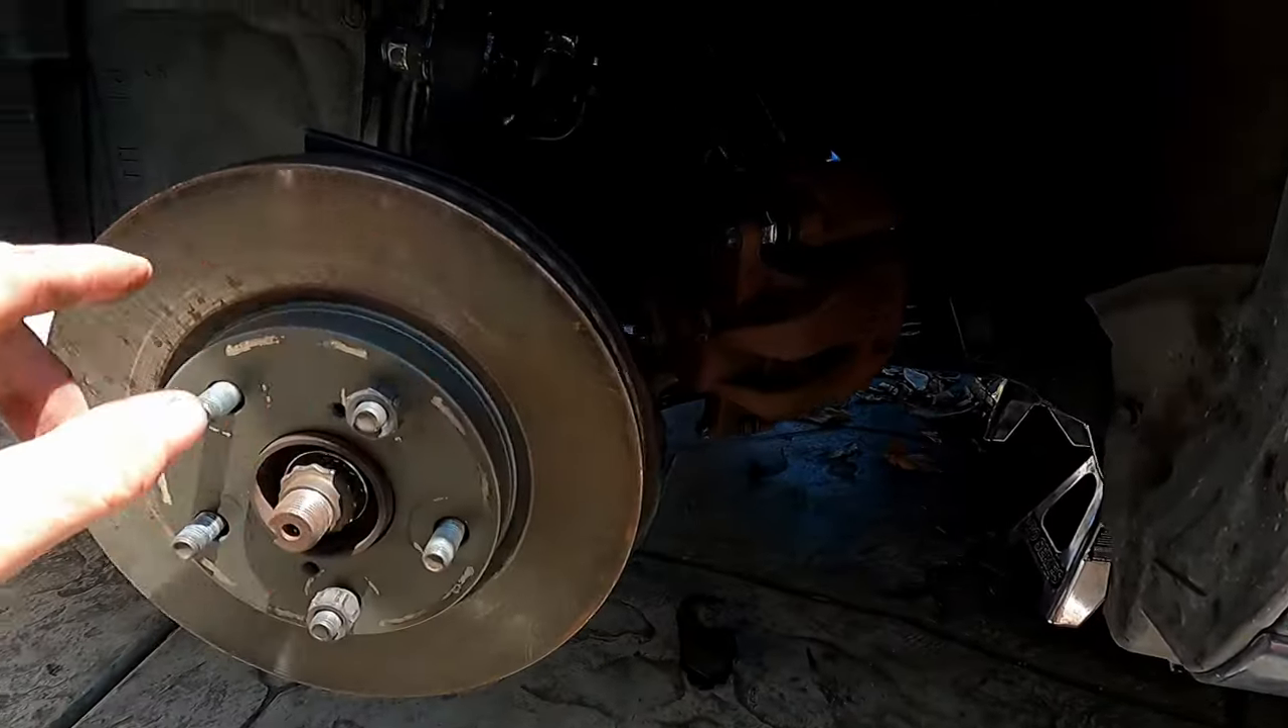I do have the rotor back on.